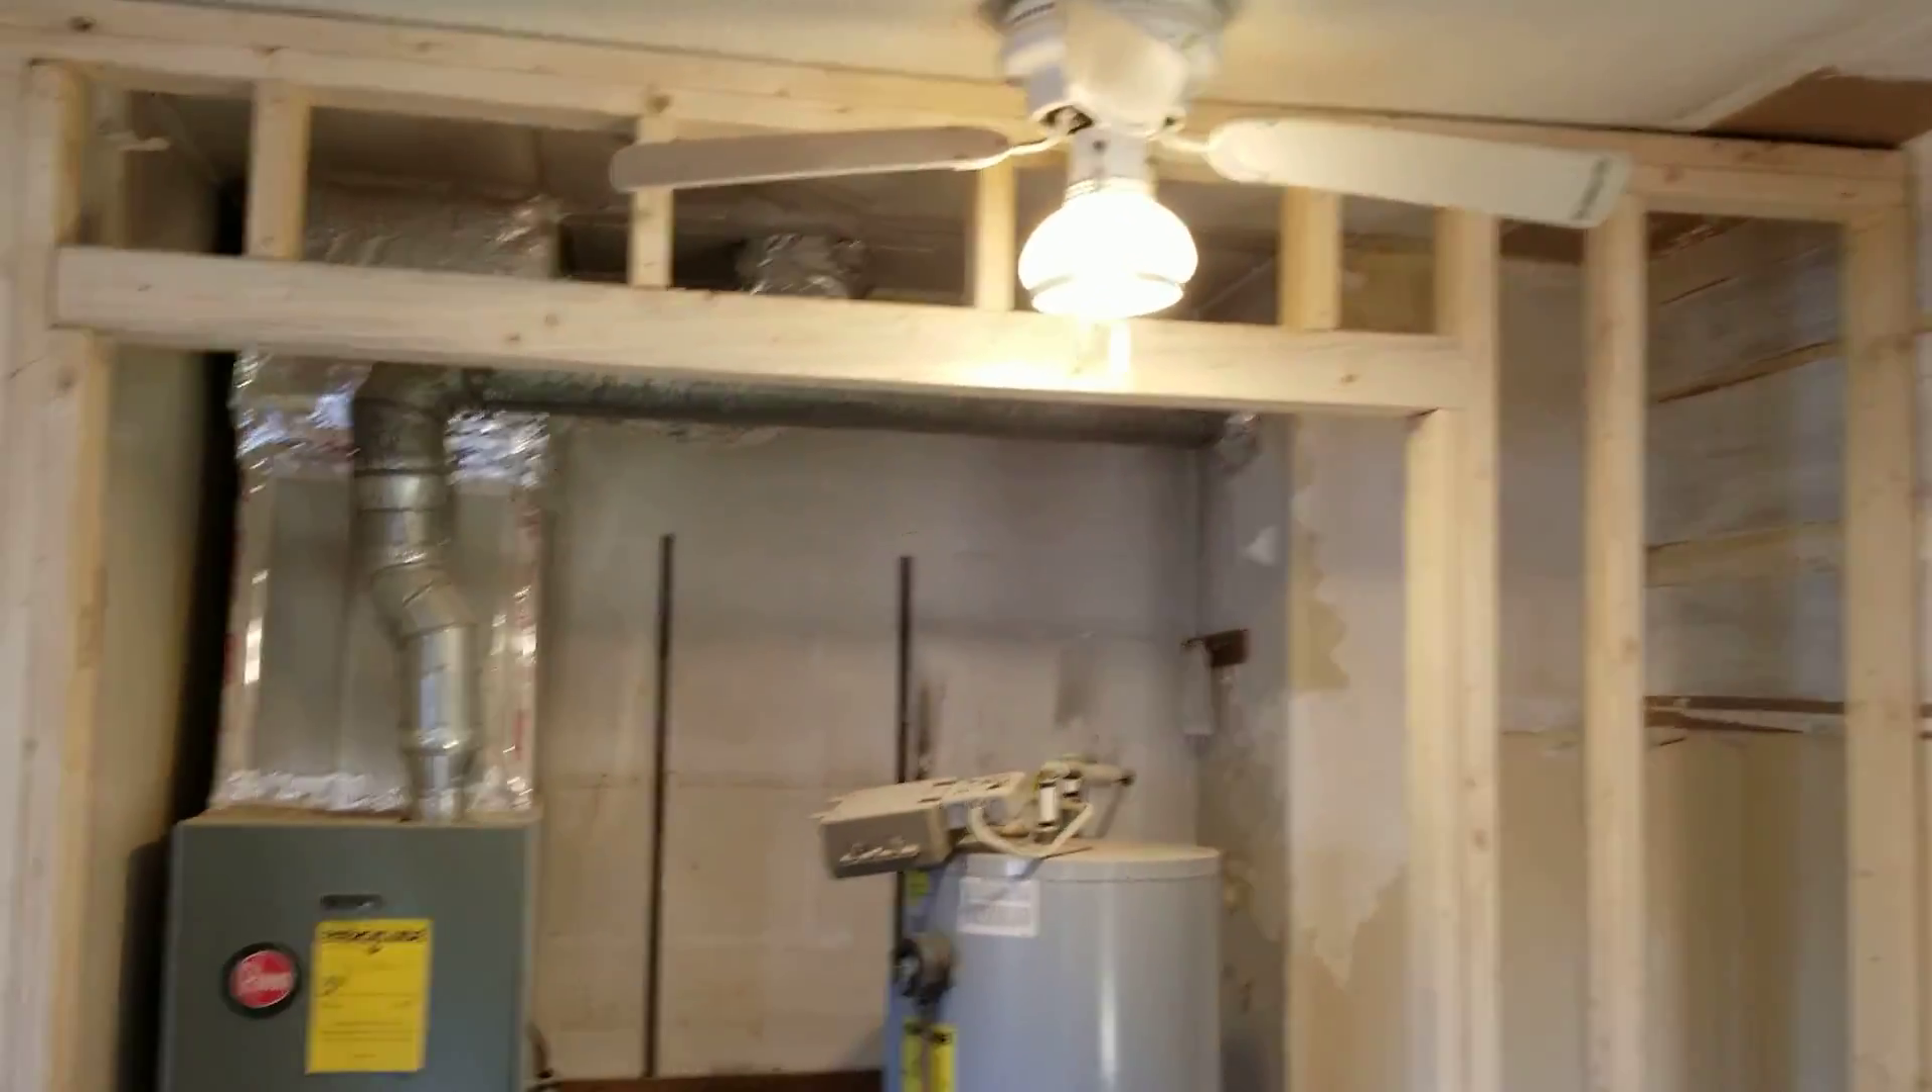So, what we did was we went ahead and built in, framed in, in front of the furnace.